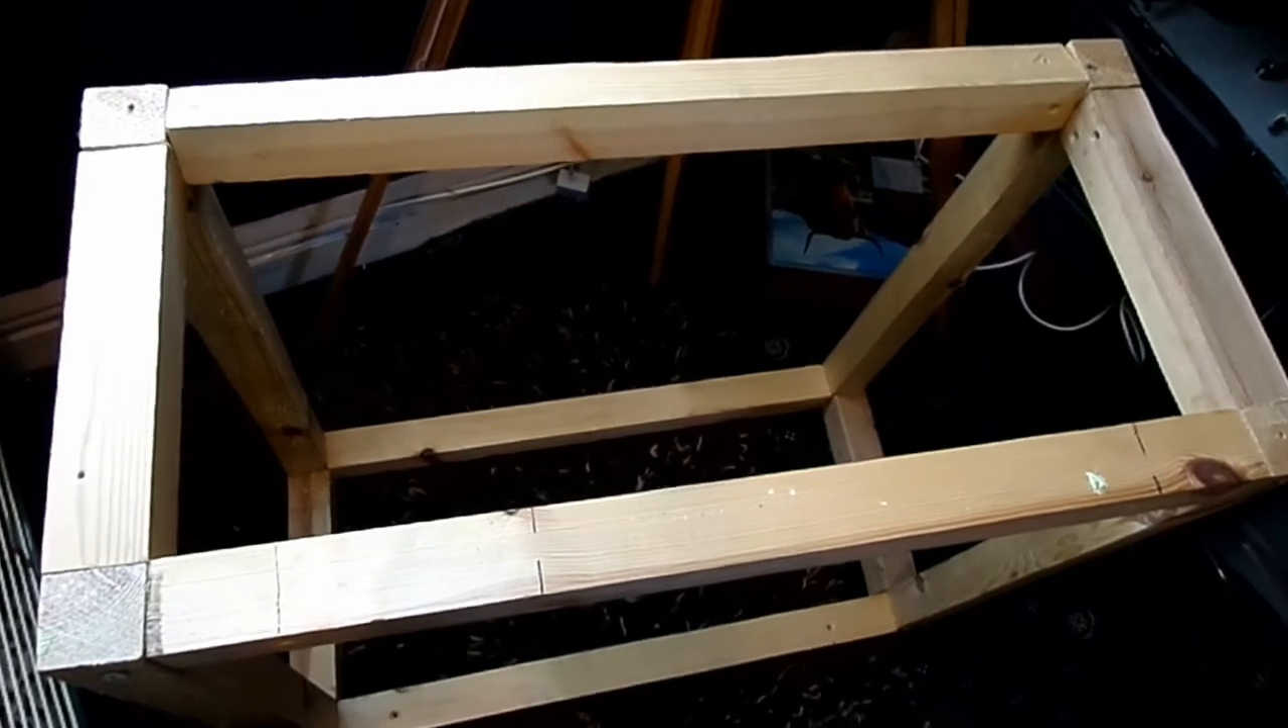Okay so I've just built this frame.